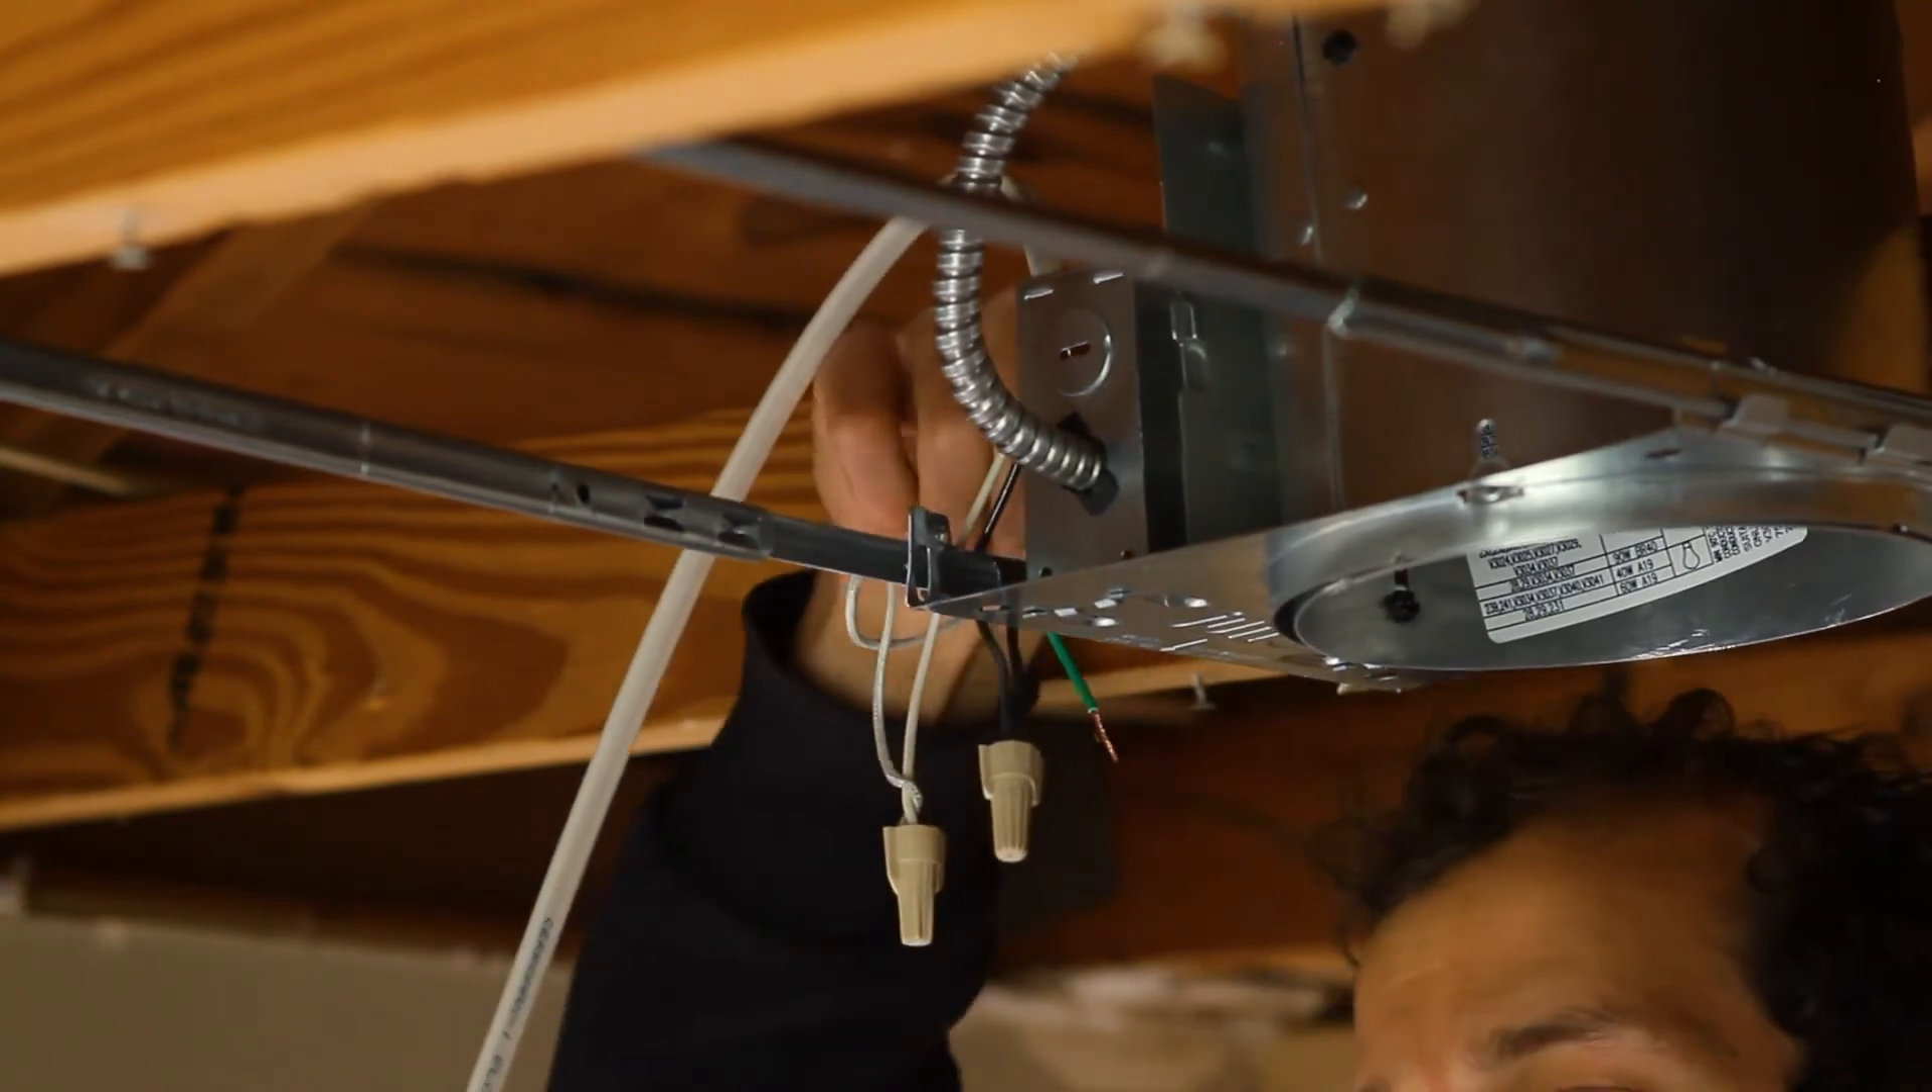Two blacks are secured under one wire nut. Two whites under the other wire nut.